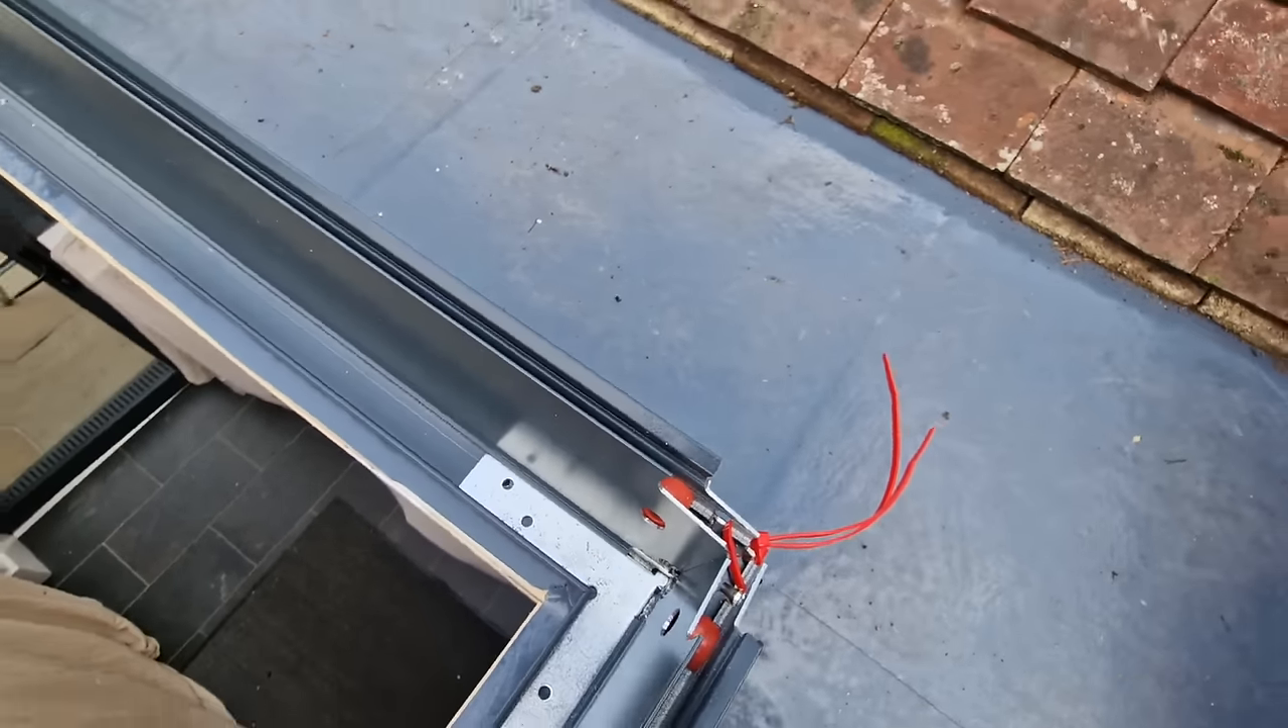So you can see the cable ties through and you can see how nicely everything's held together.